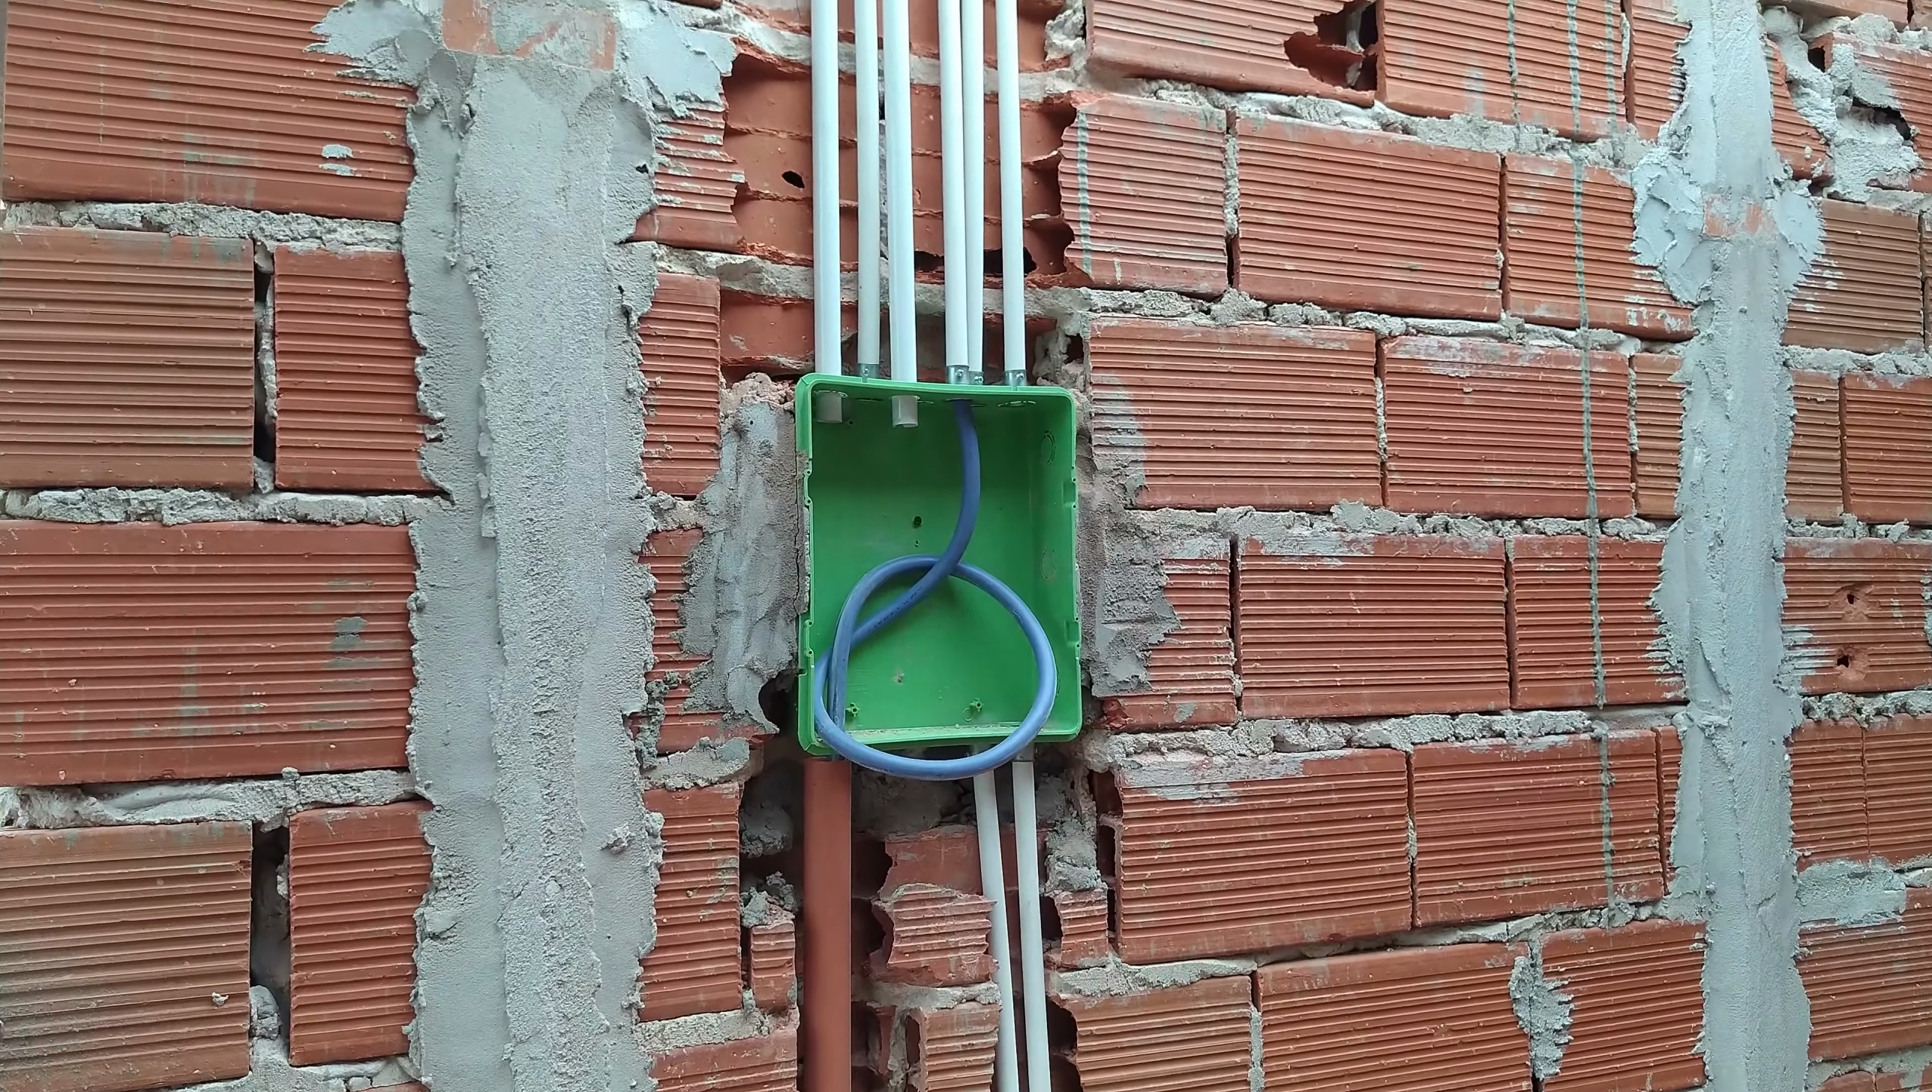Acá está colocada la caja y esos son los caños que van a ir para arriba.